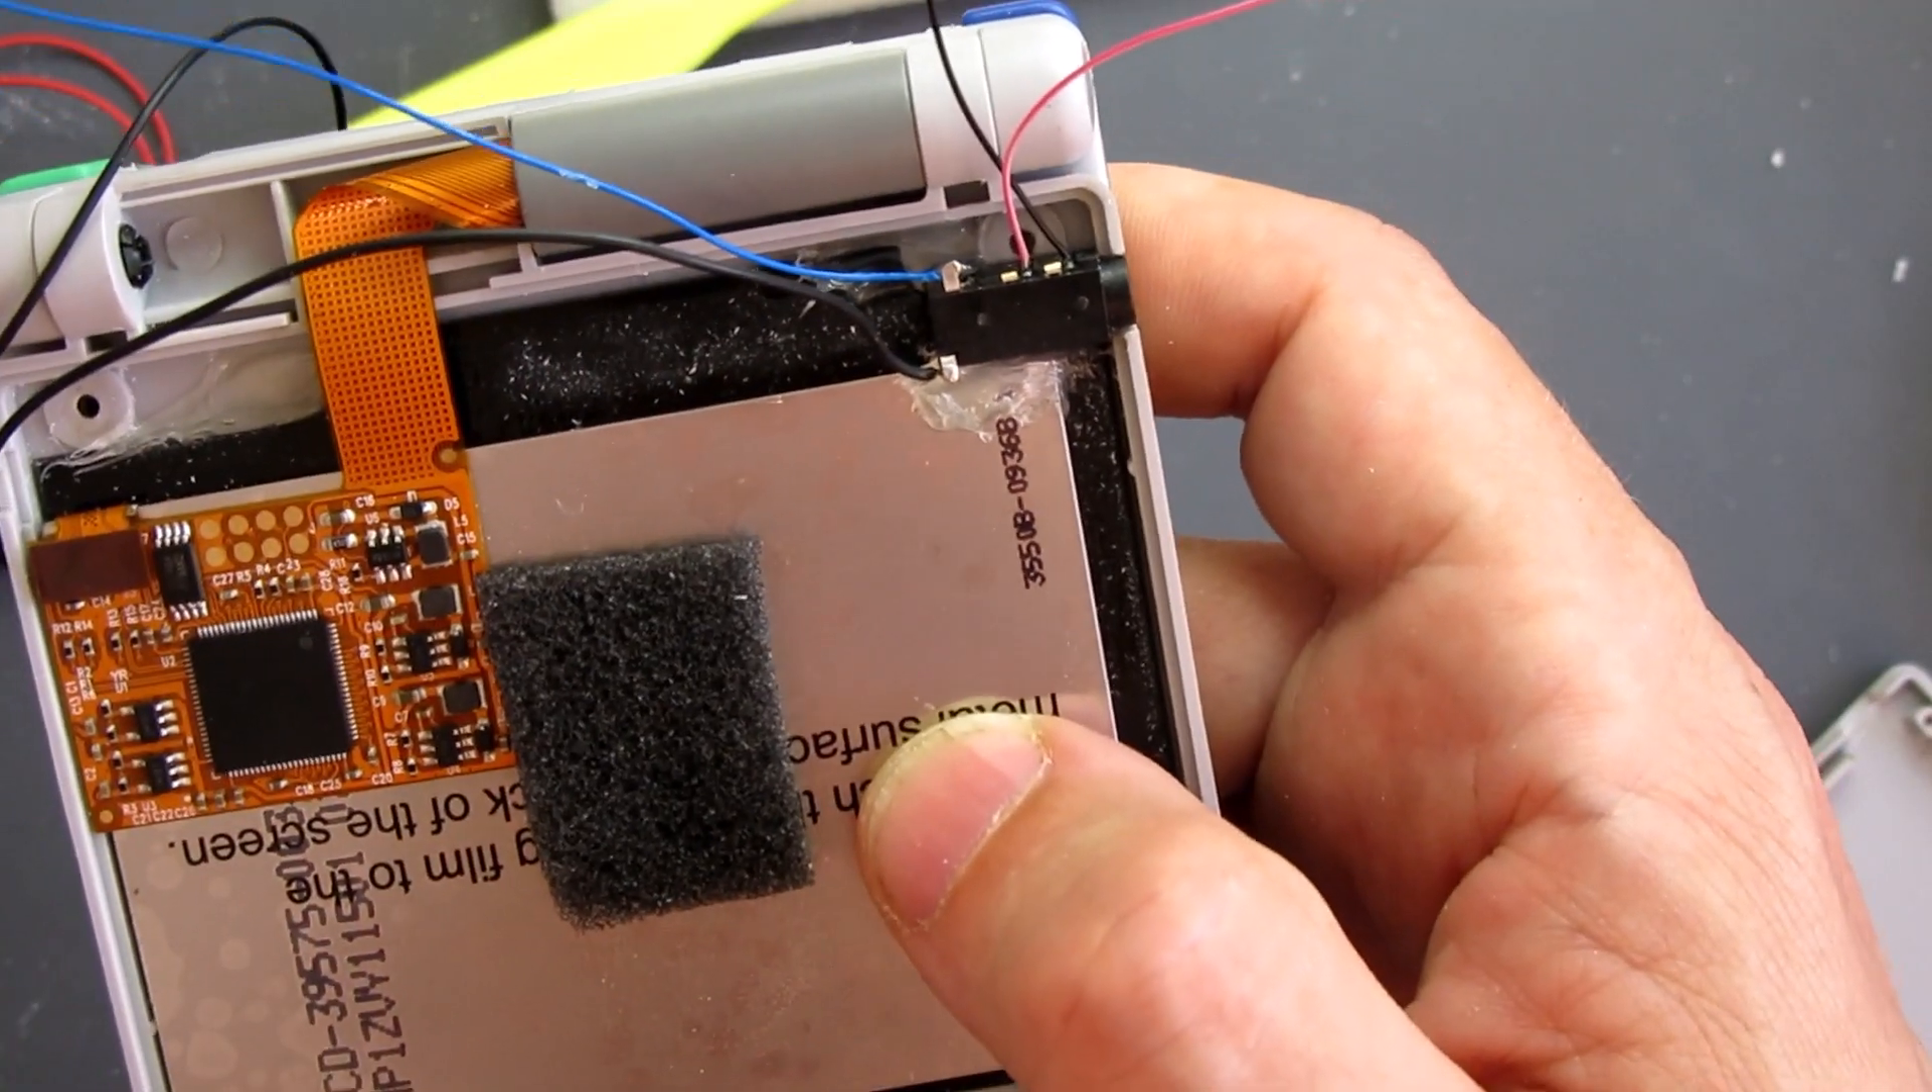I've added just a little square in the centre just to keep that pressure on keep it in position without it bulging too much at the edges.